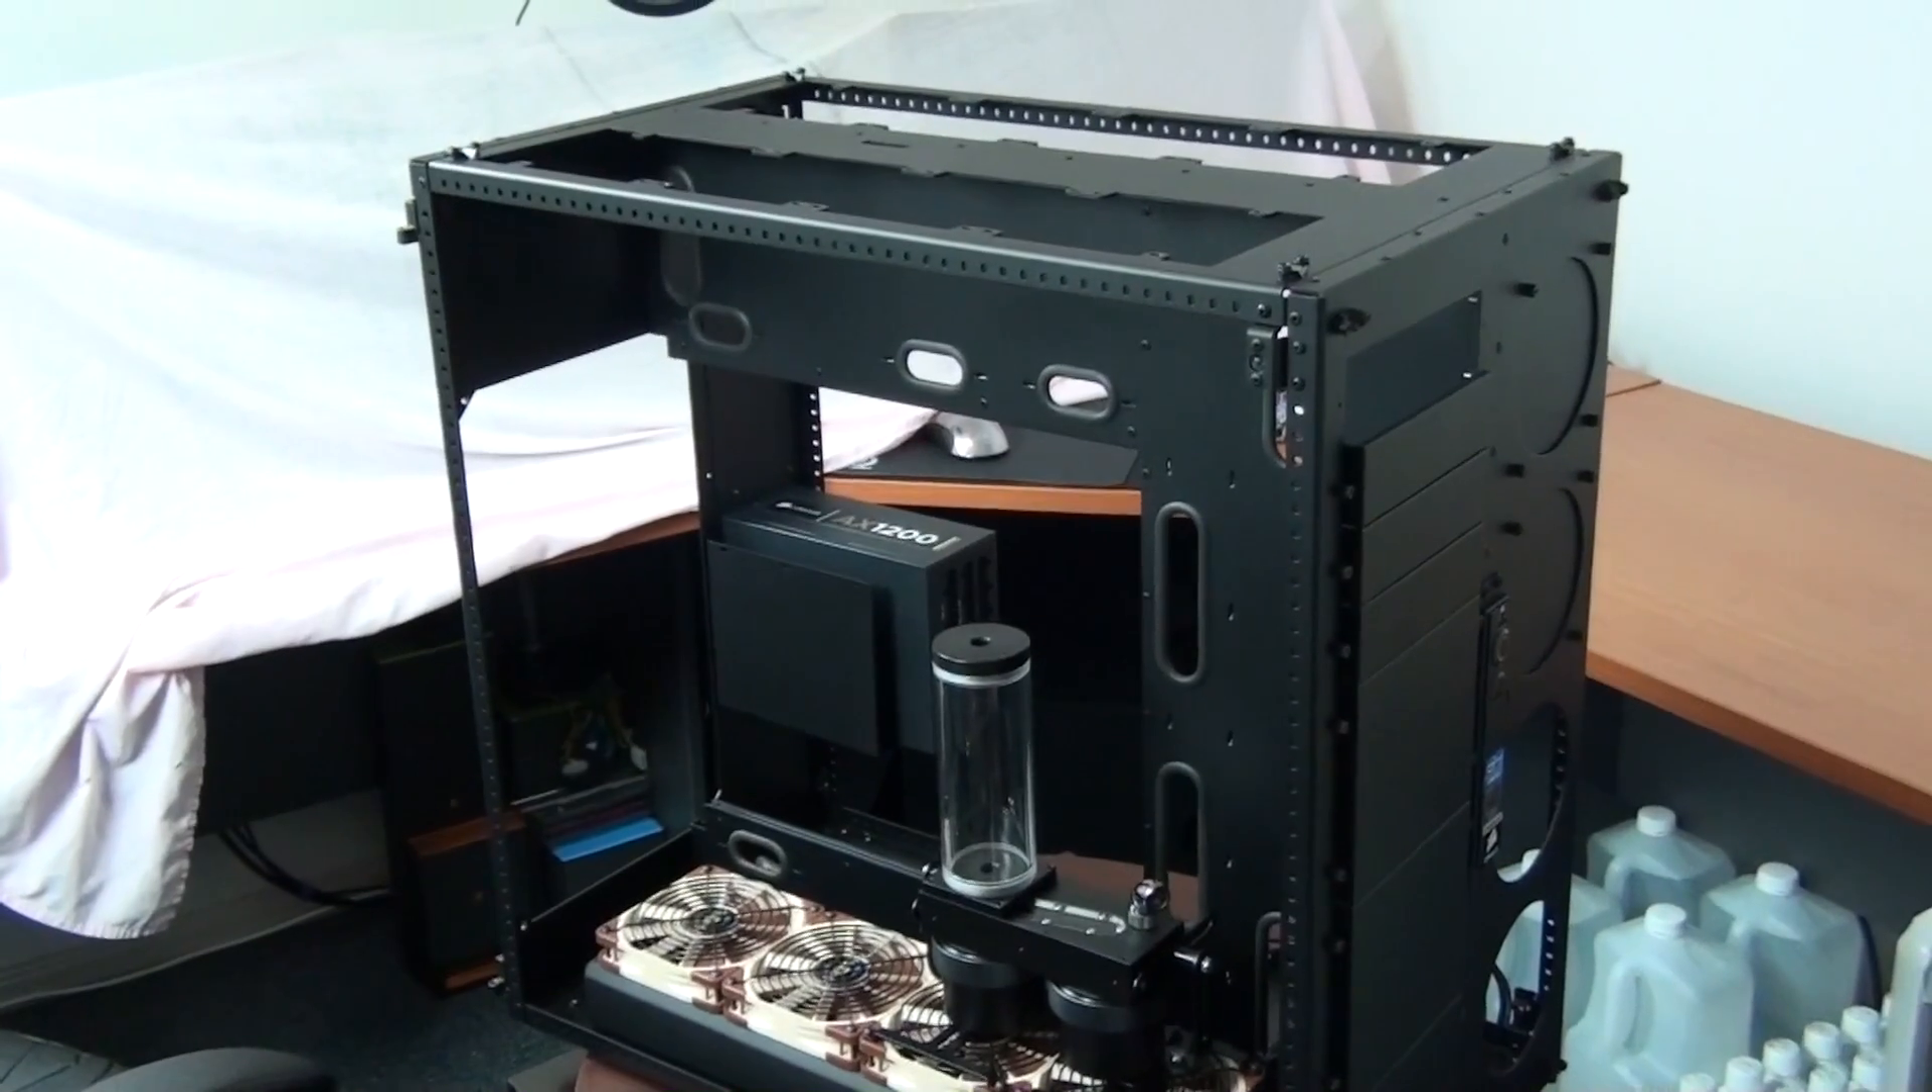And, I've started installing components back into the case.